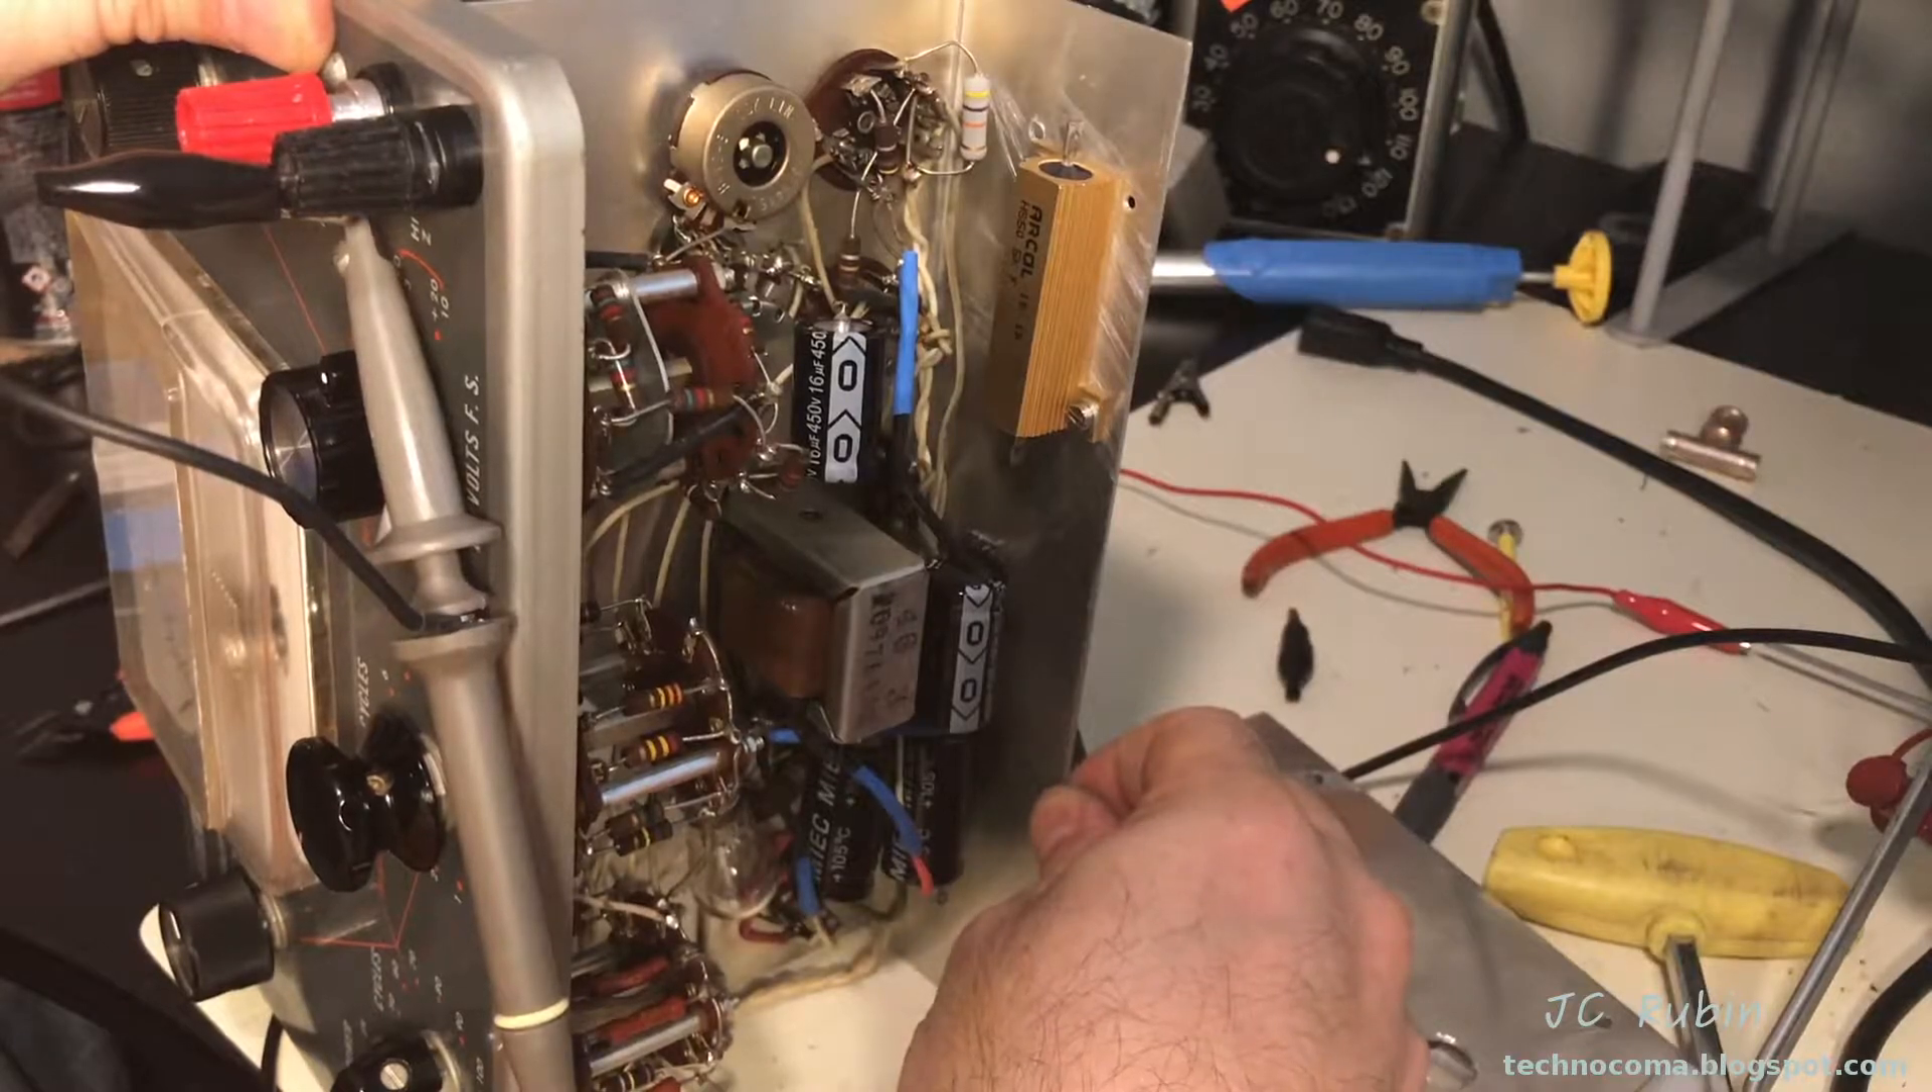And the end result is a resistor mounted on the inside of the case that dissipates heat throughout the entire inner portion of the chassis.